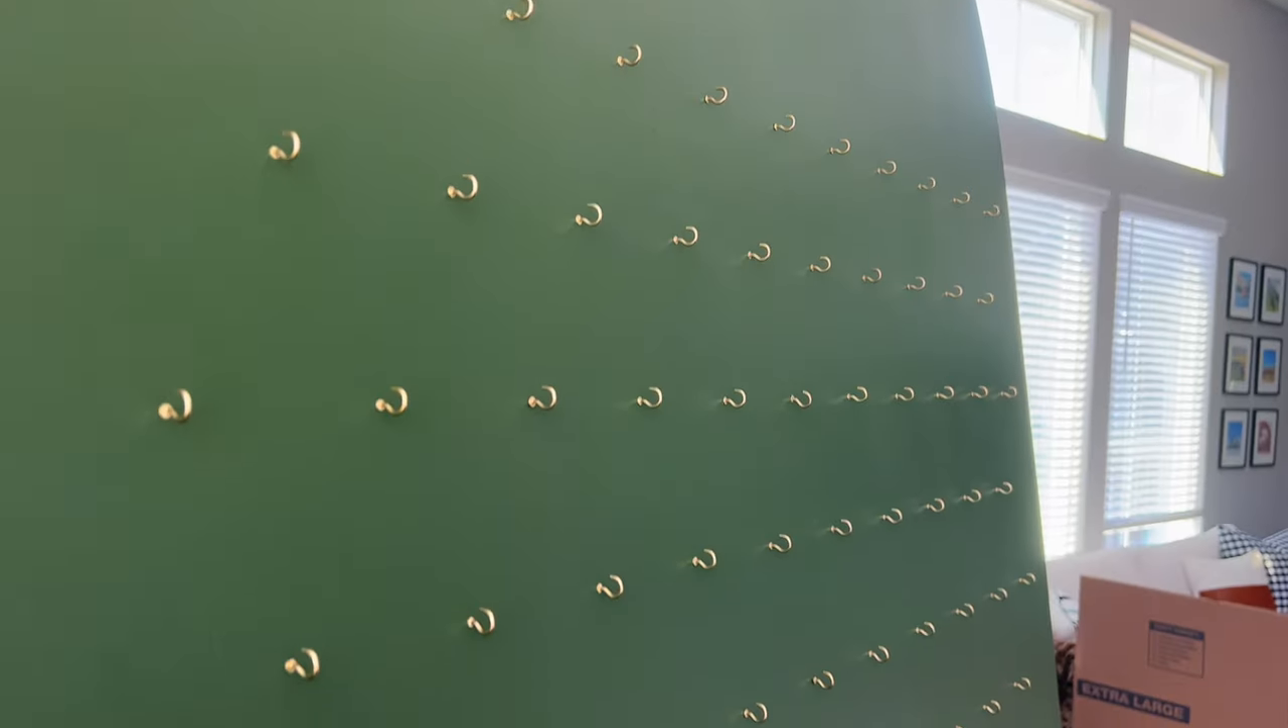It was easy enough to just follow along all the pilot holes, and eventually, we had all the hooks screwed into place.